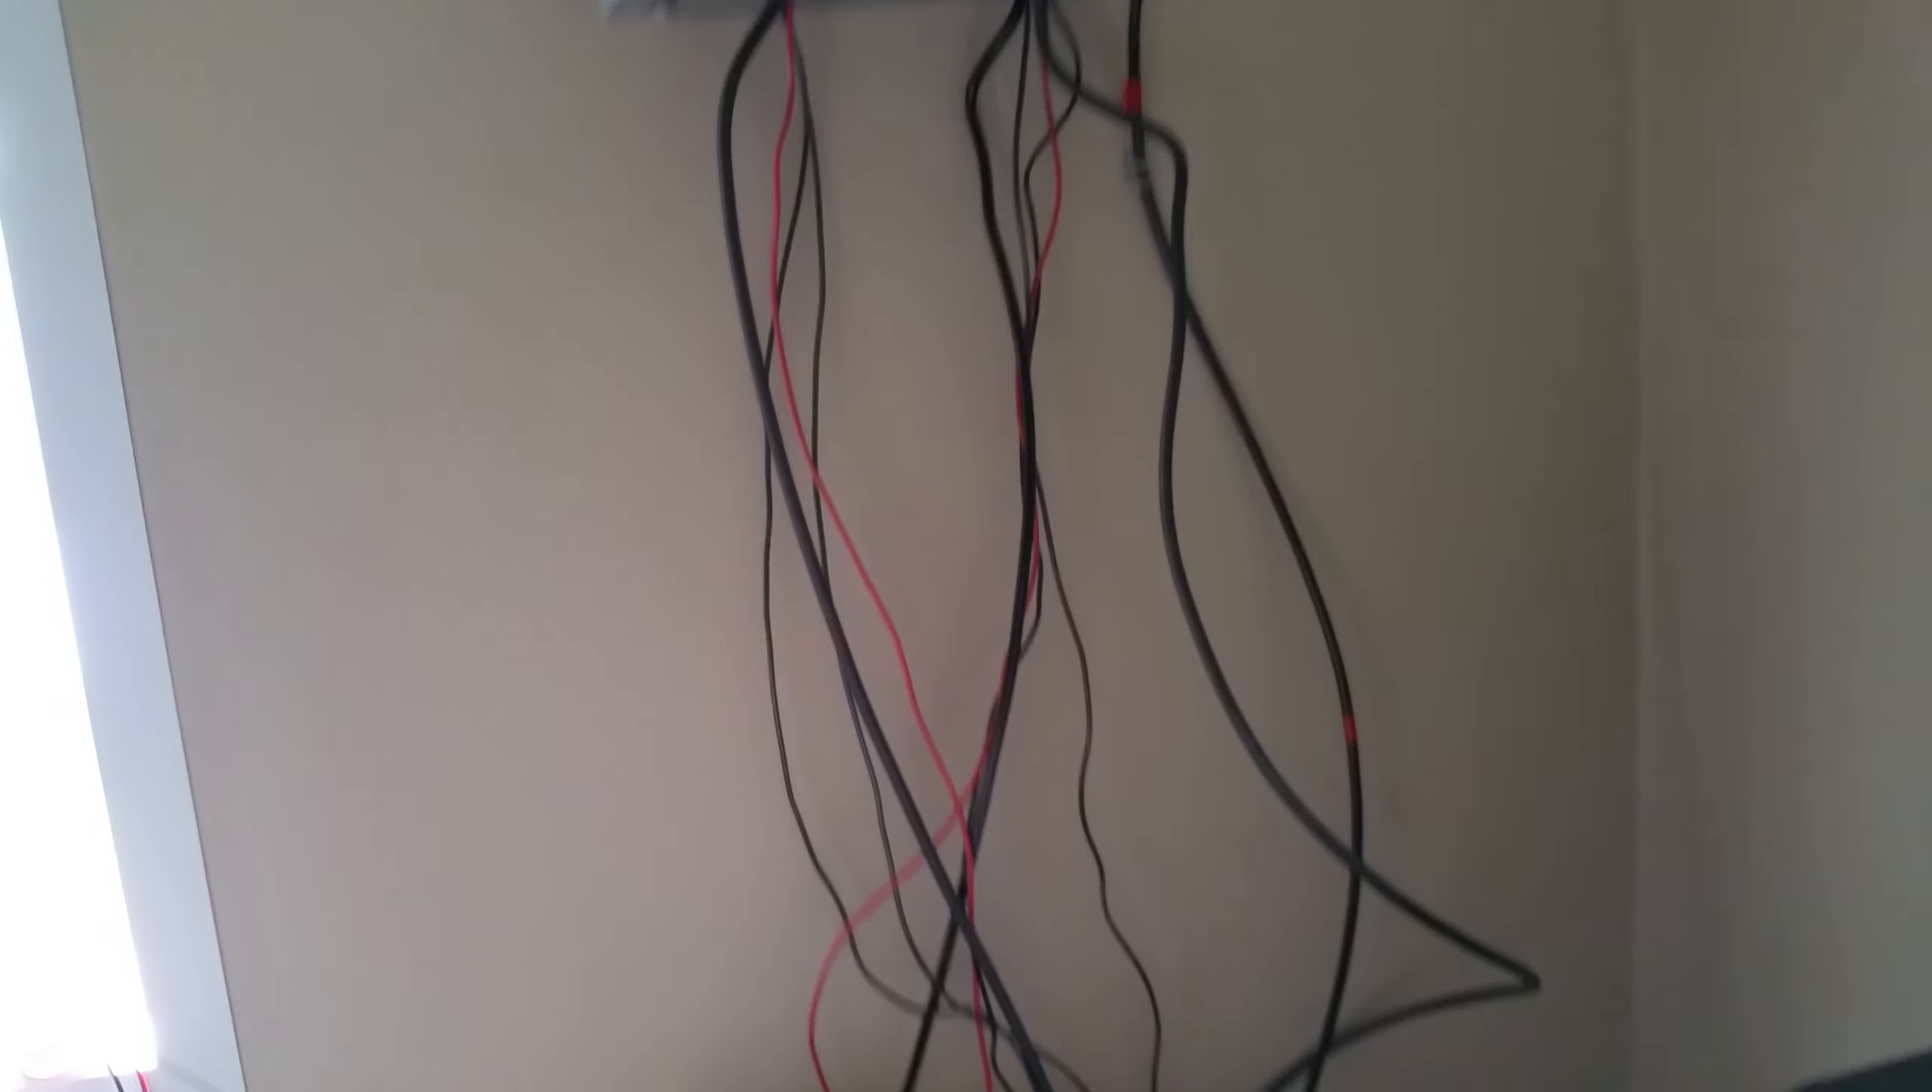I haven't finished with my conduit with these wires yet.